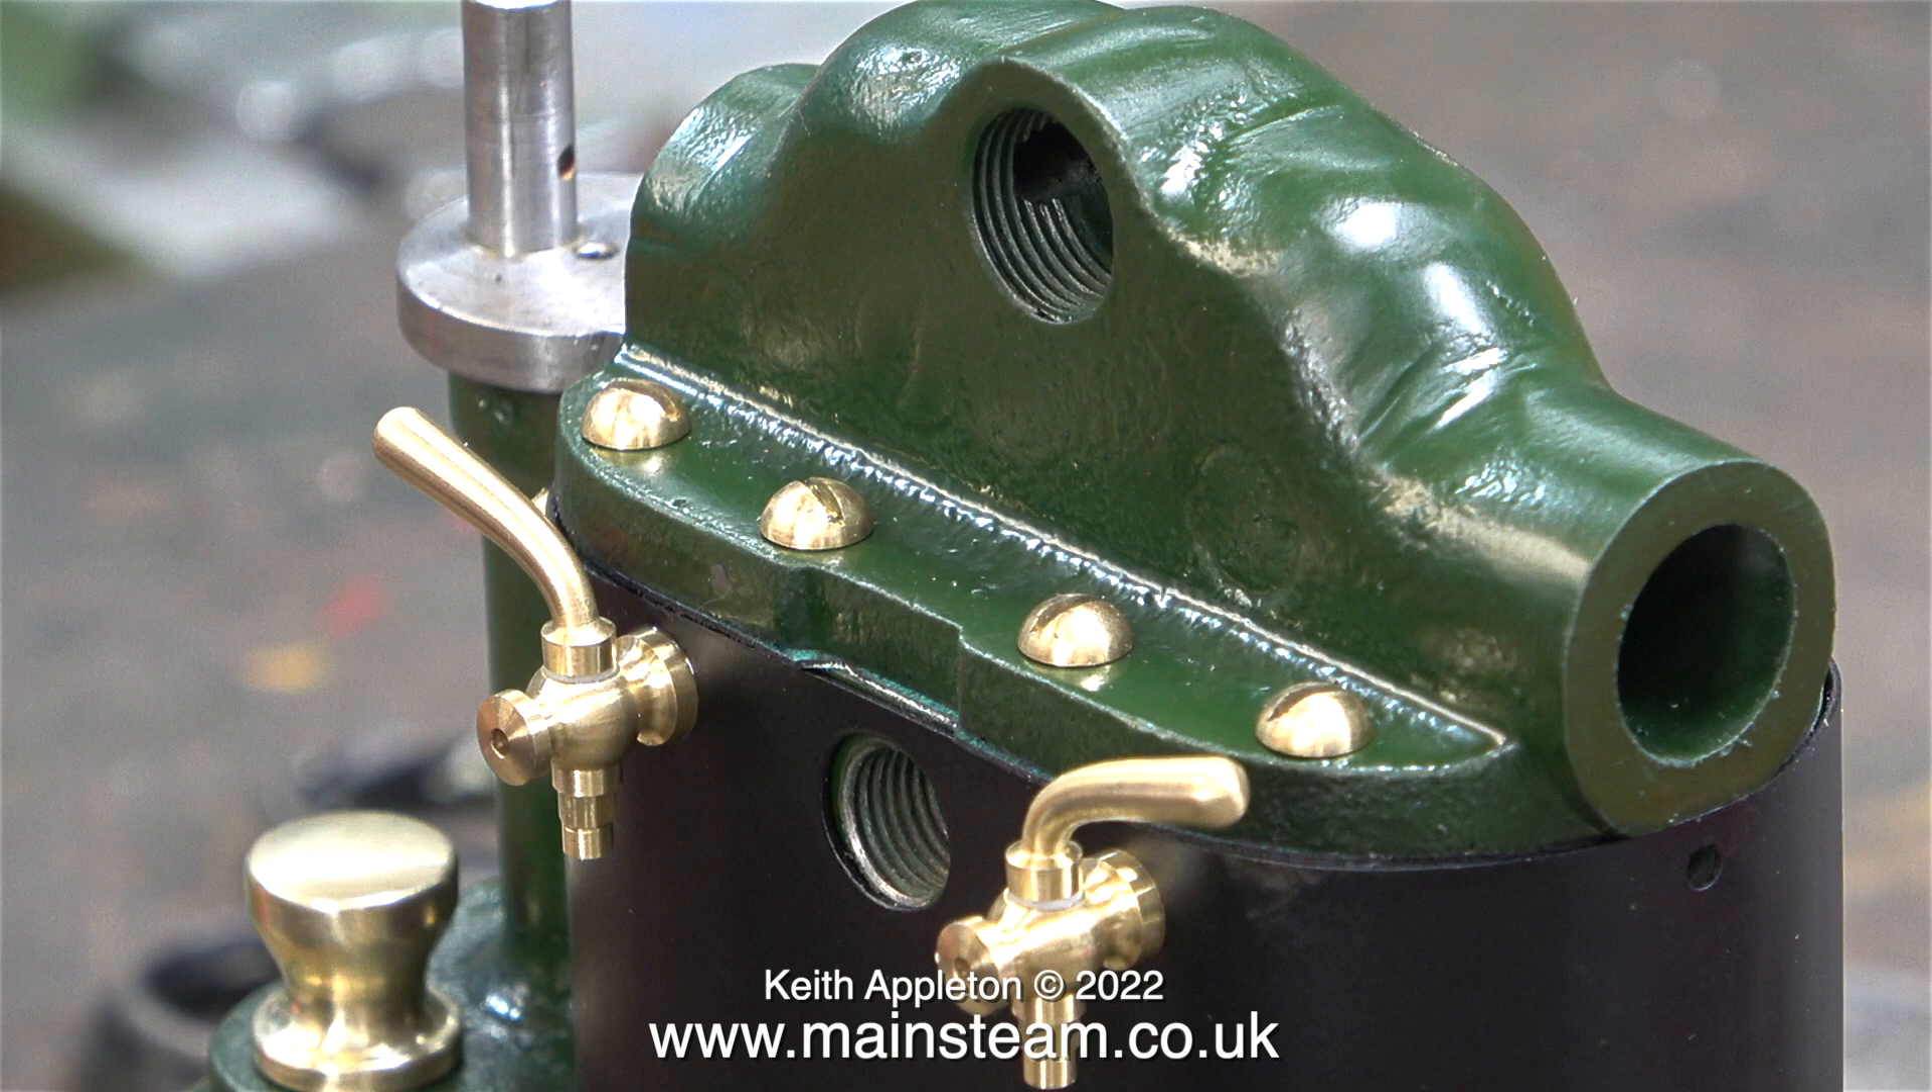The job was completed and the steam chest is now held to the cylinder.